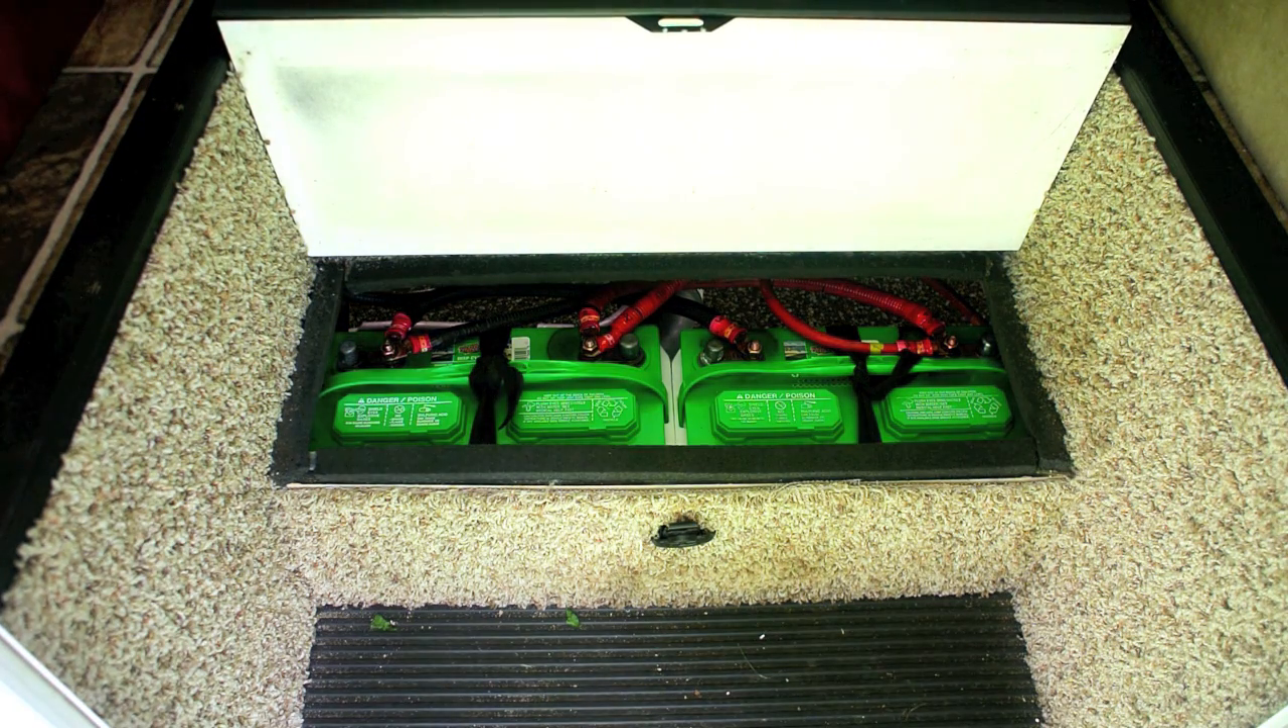Okay, now I got the batteries installed.